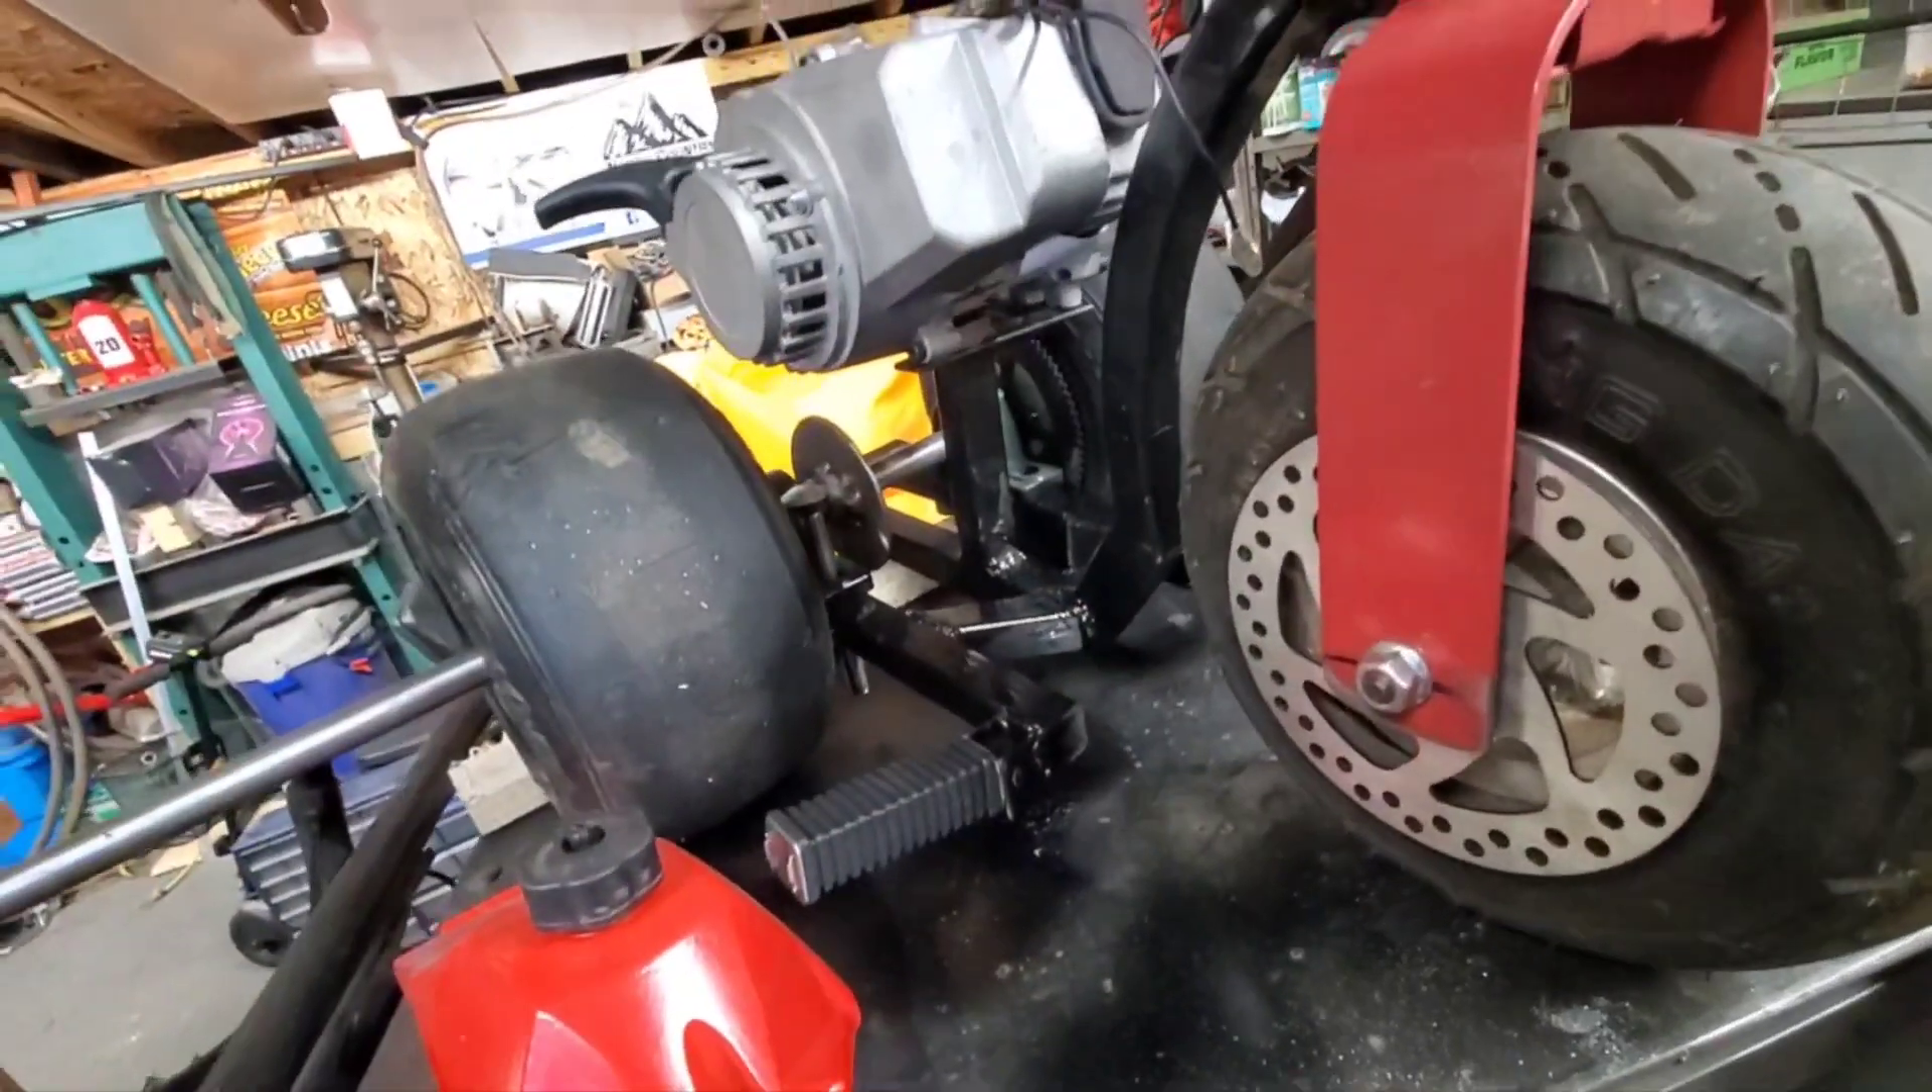I got the front disc on.